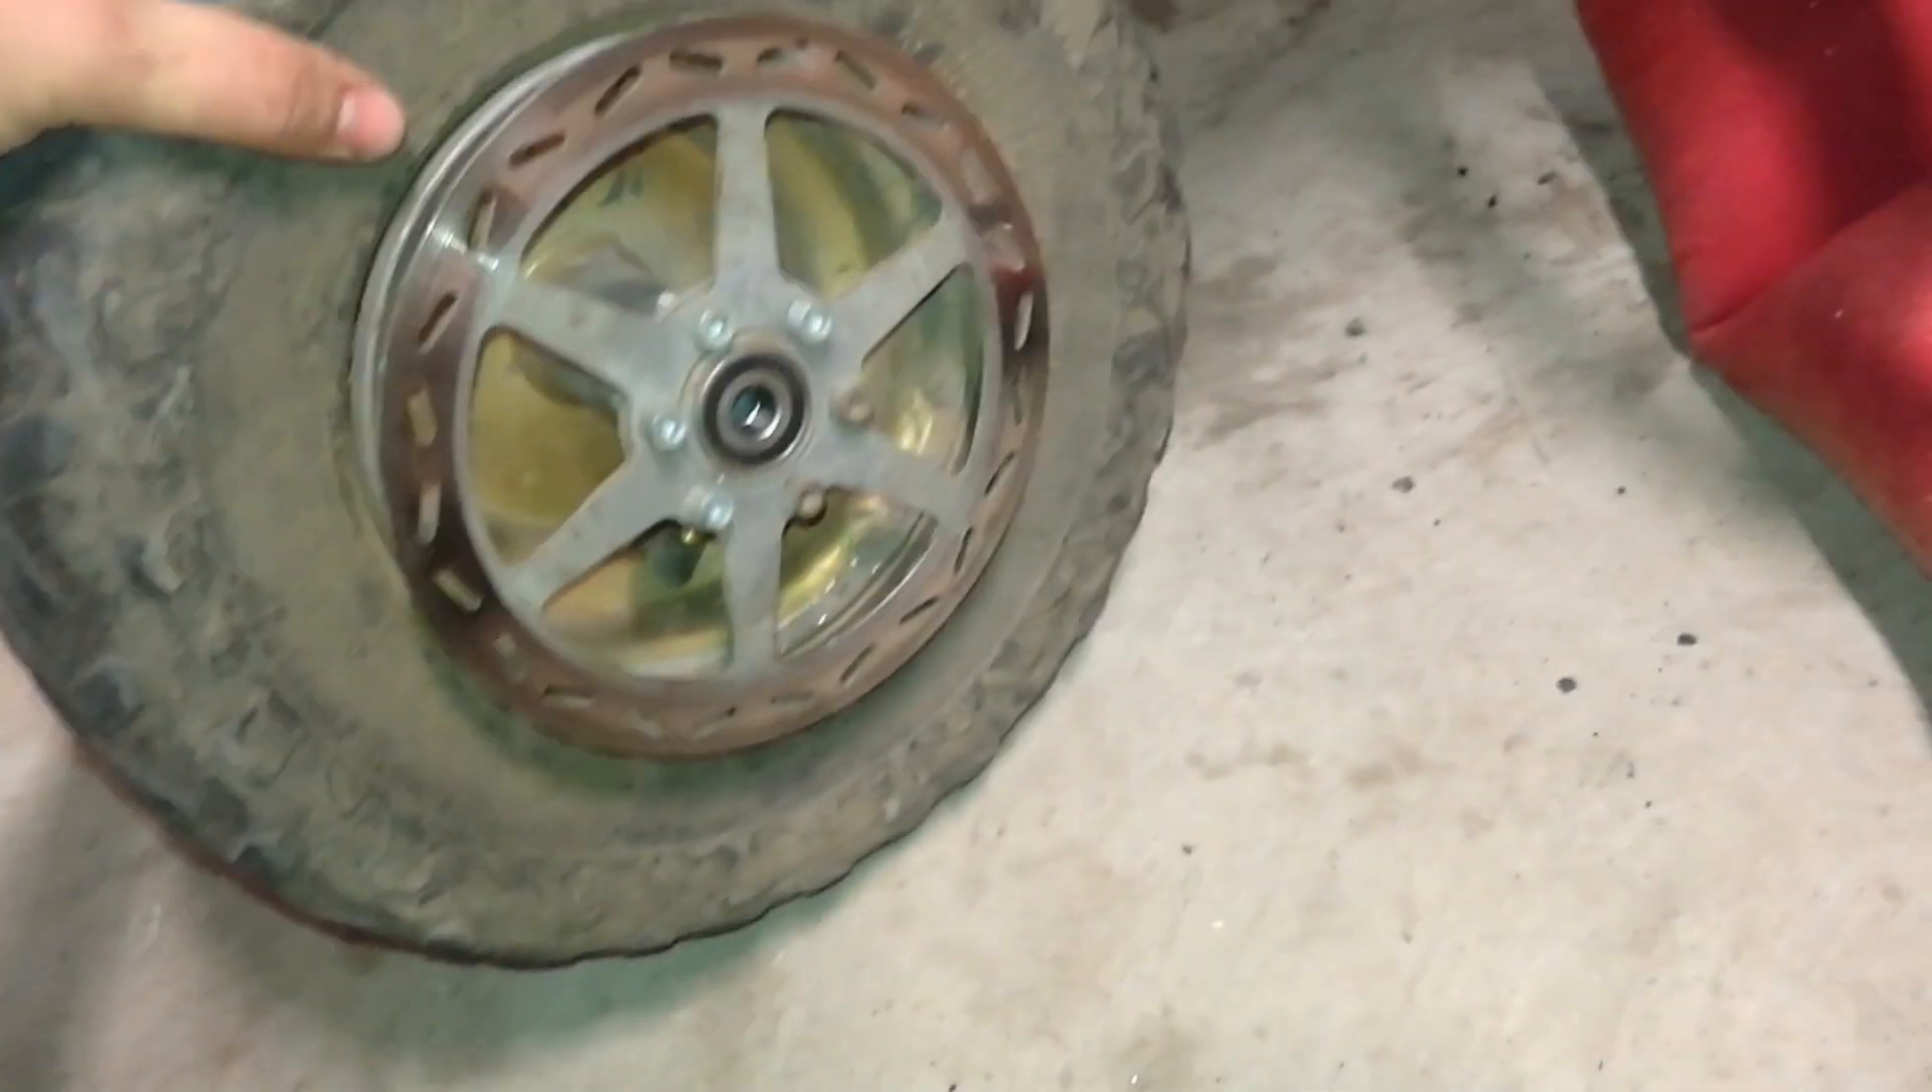Alrighty, so I just got the wheel off.